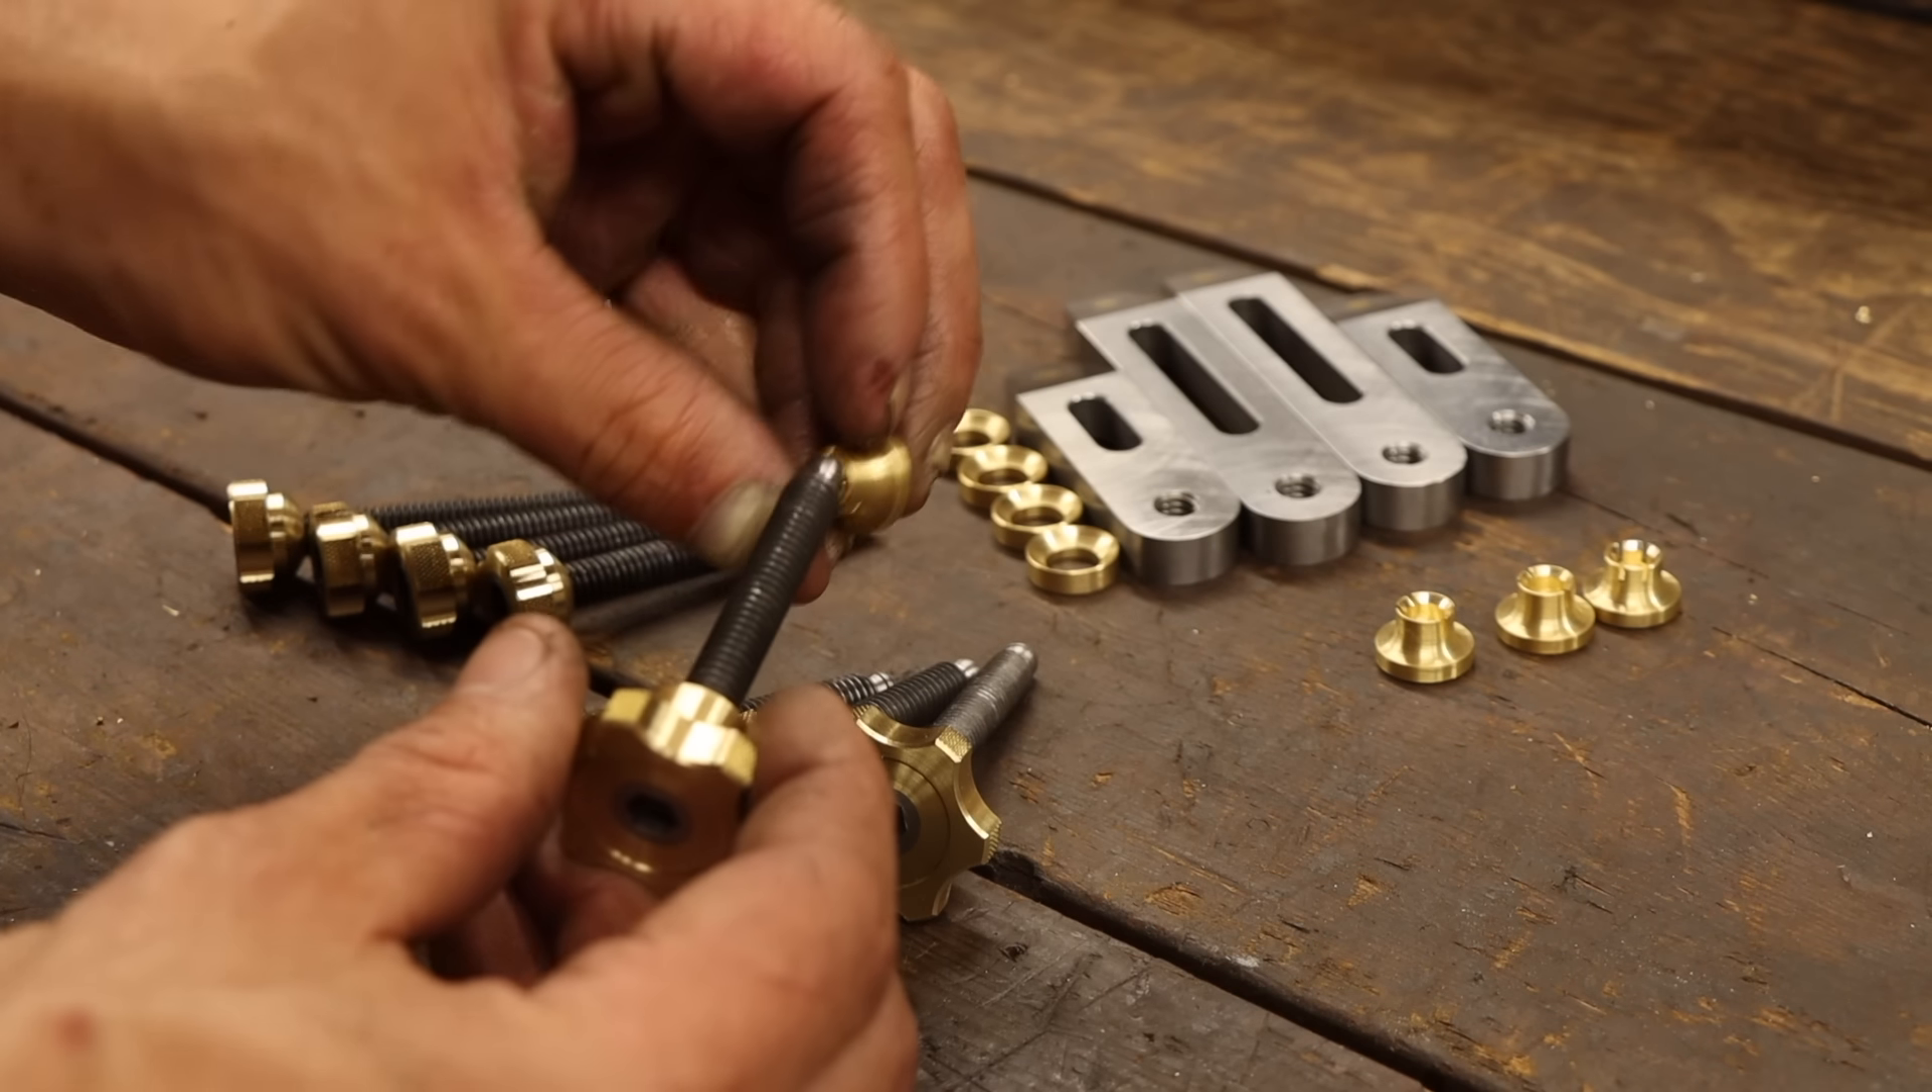There is, of course, just one small assembly item left, and that's to attach the feet to the jack screws.